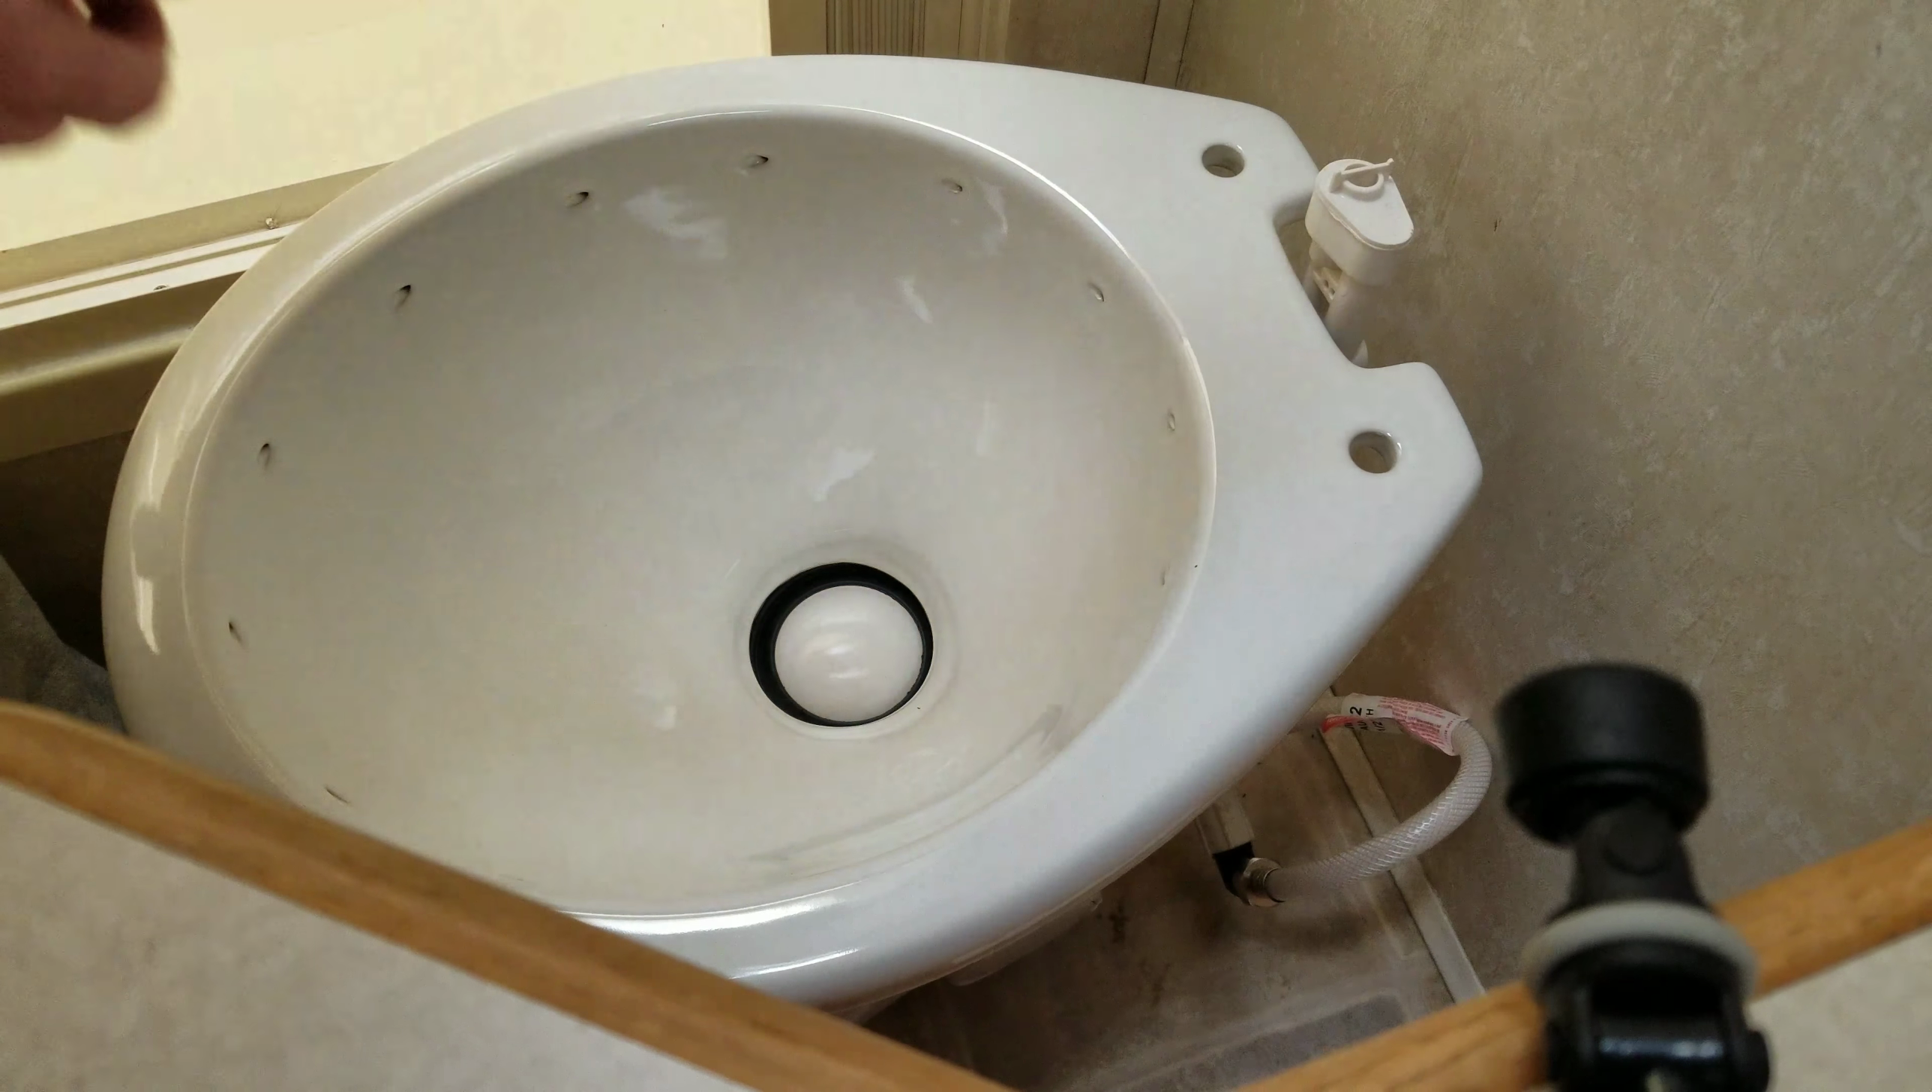There we removed the old seat.